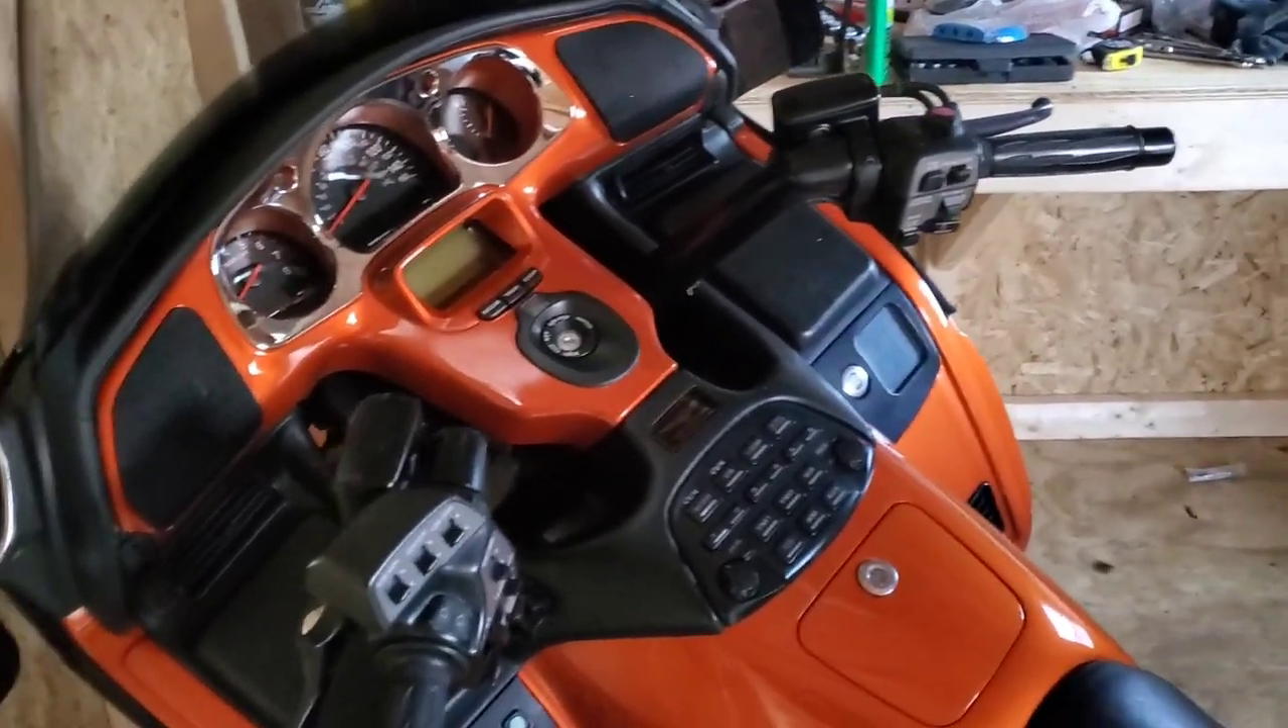But anyways the end result is that I also added the chrome bezel around the gauges but I think that just that just makes the bike look totally complete to me.